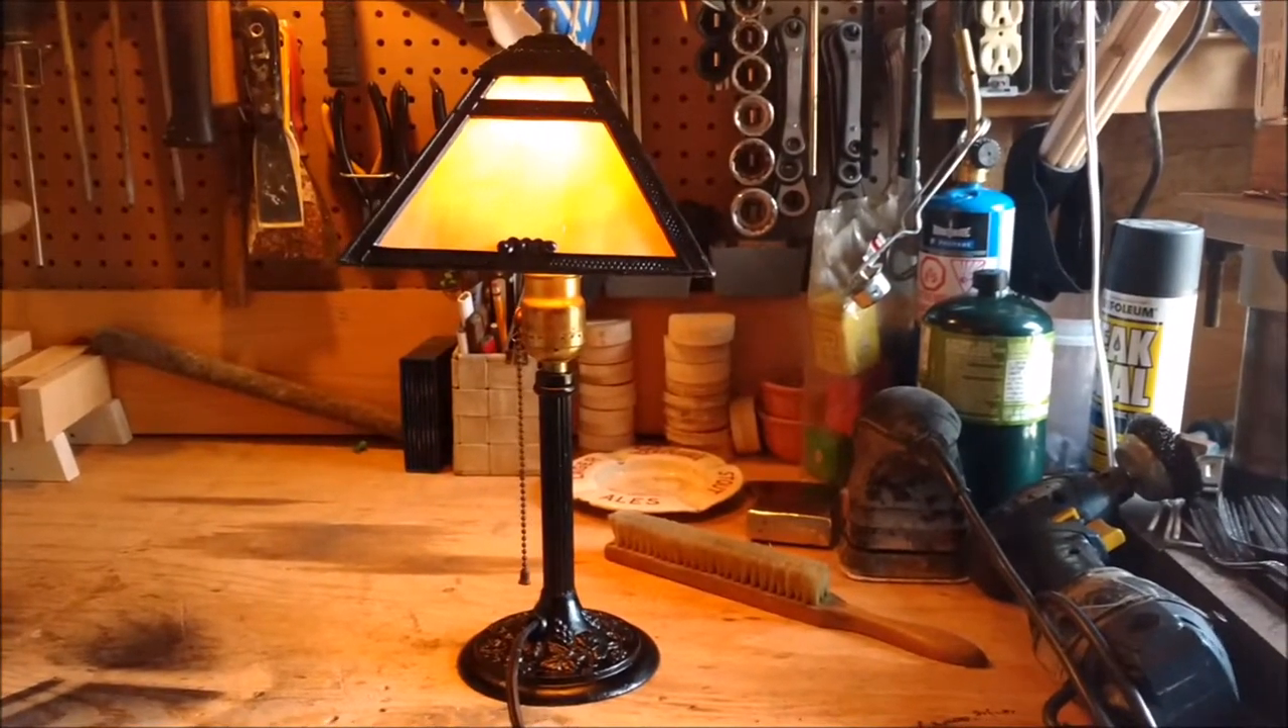And there's what it looks like with the shade on. Nice little soft light, good enough for a bedroom.